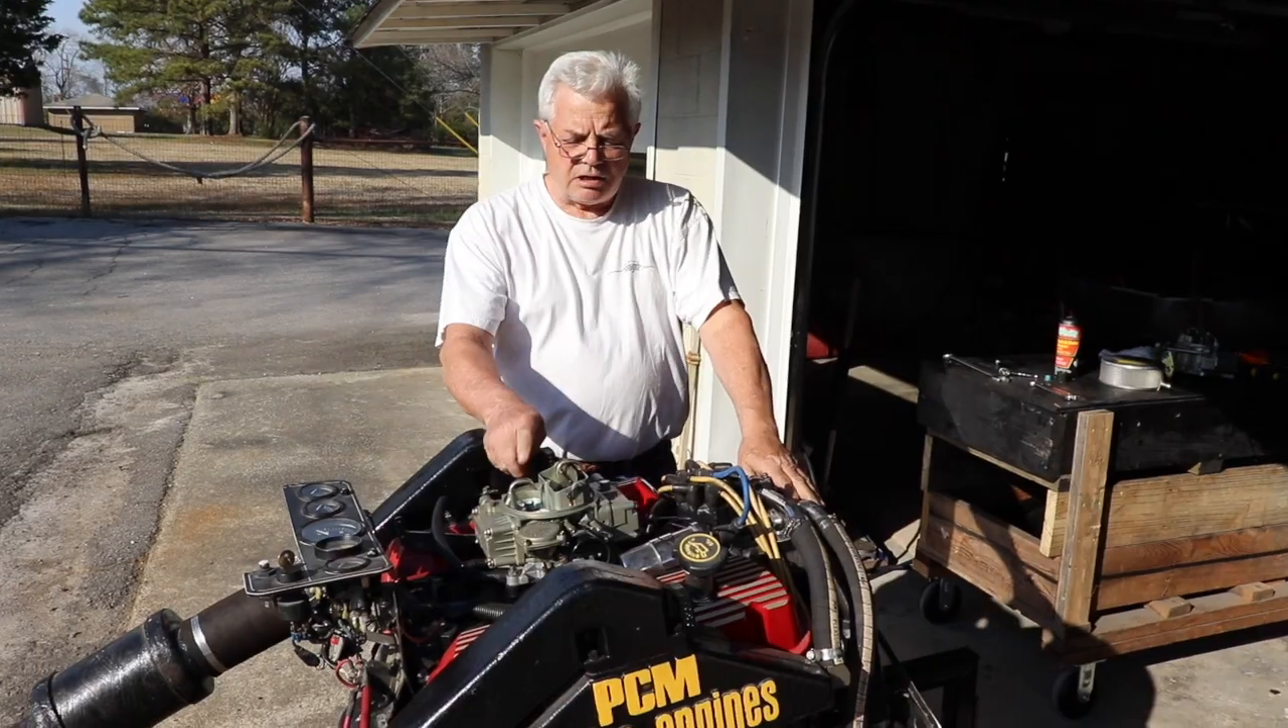We've got our carburetor on the engine now.